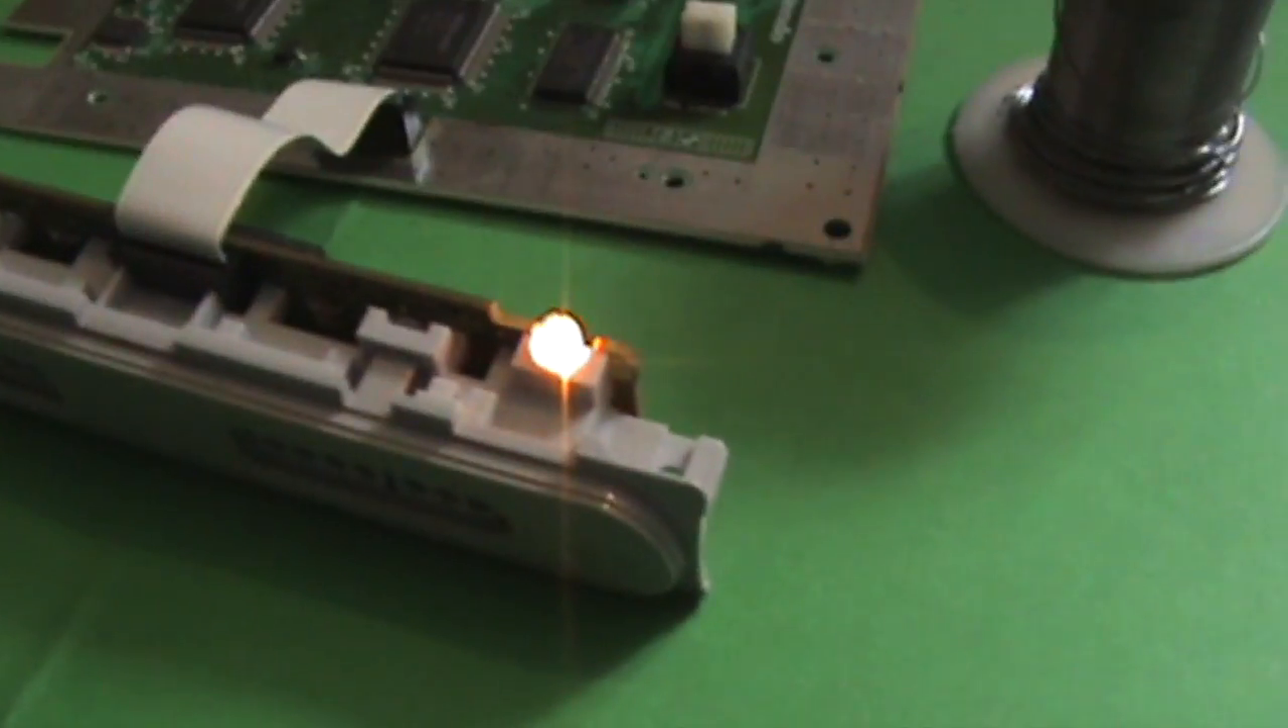Orange LED, now that looks much better than the standard red one that was in there.